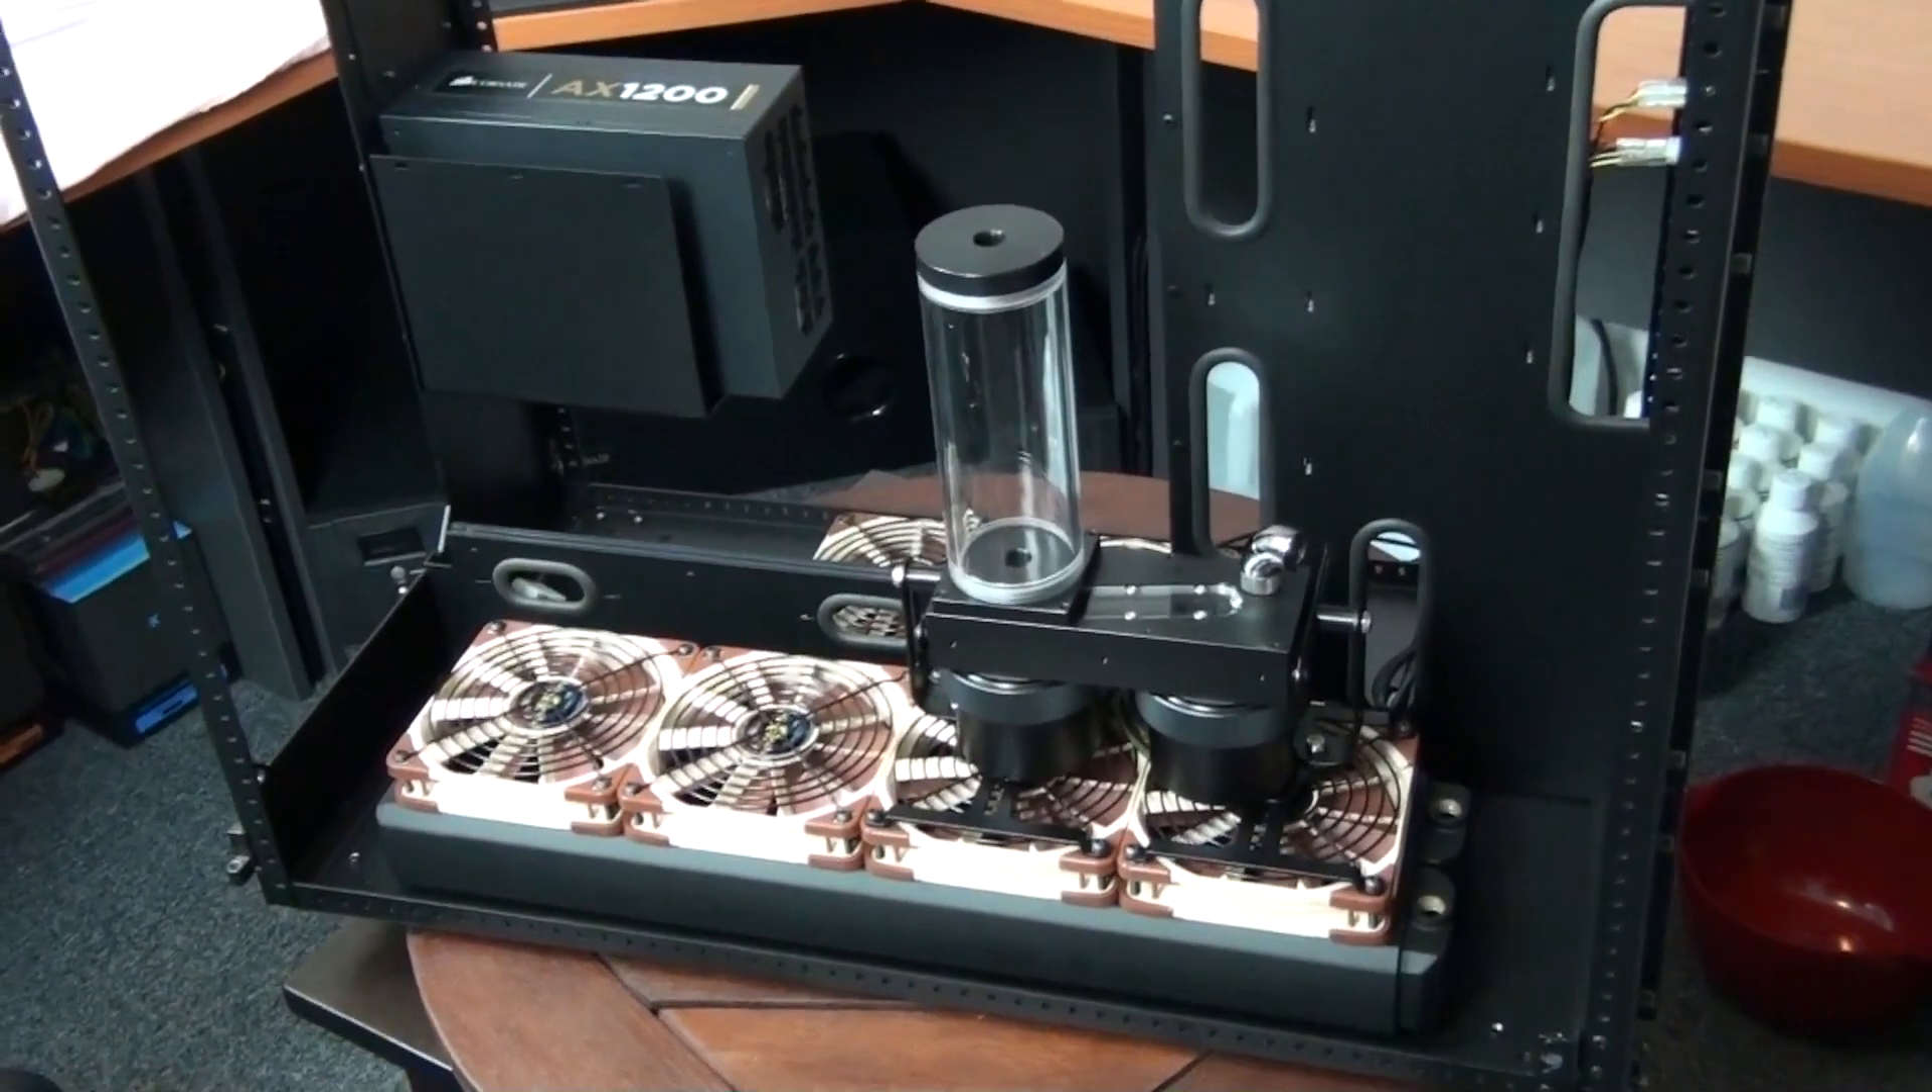I've also installed the dual pump and reservoir configuration.